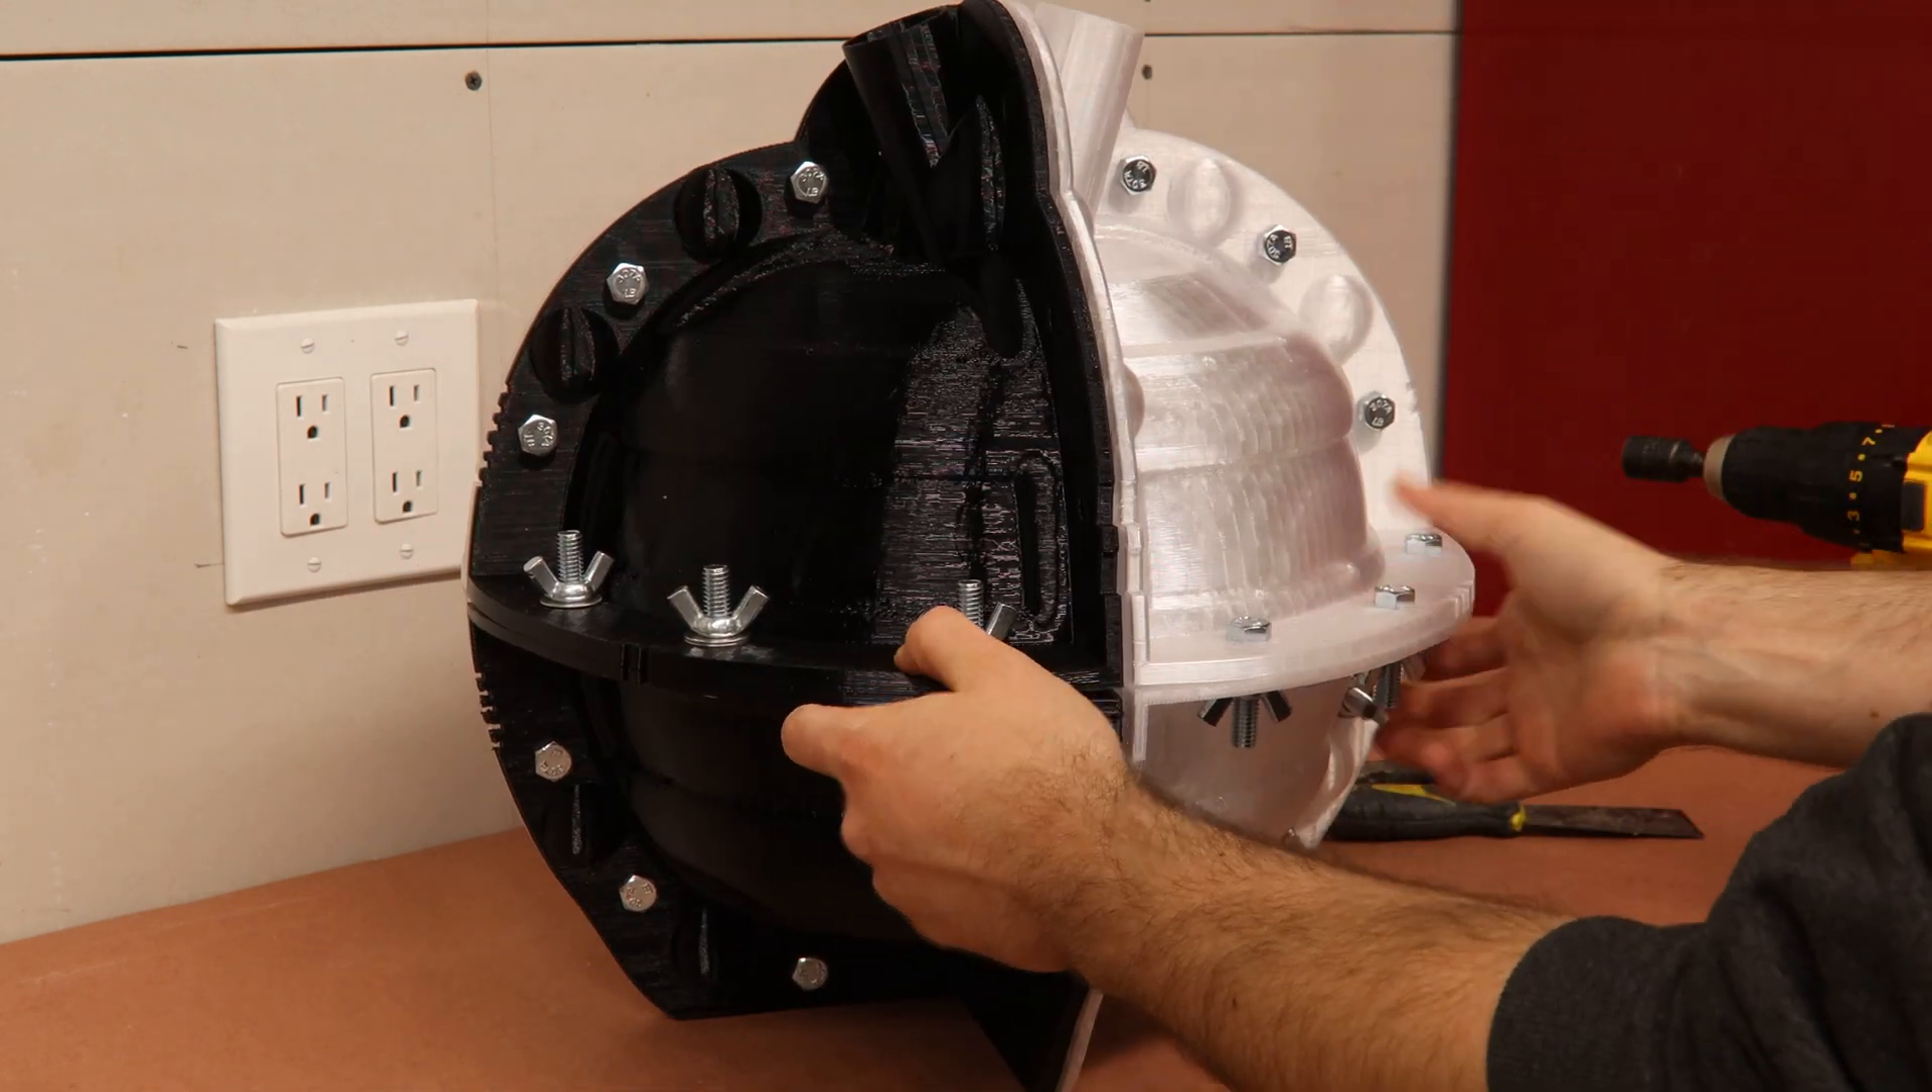I assembled the two halves of the mold.